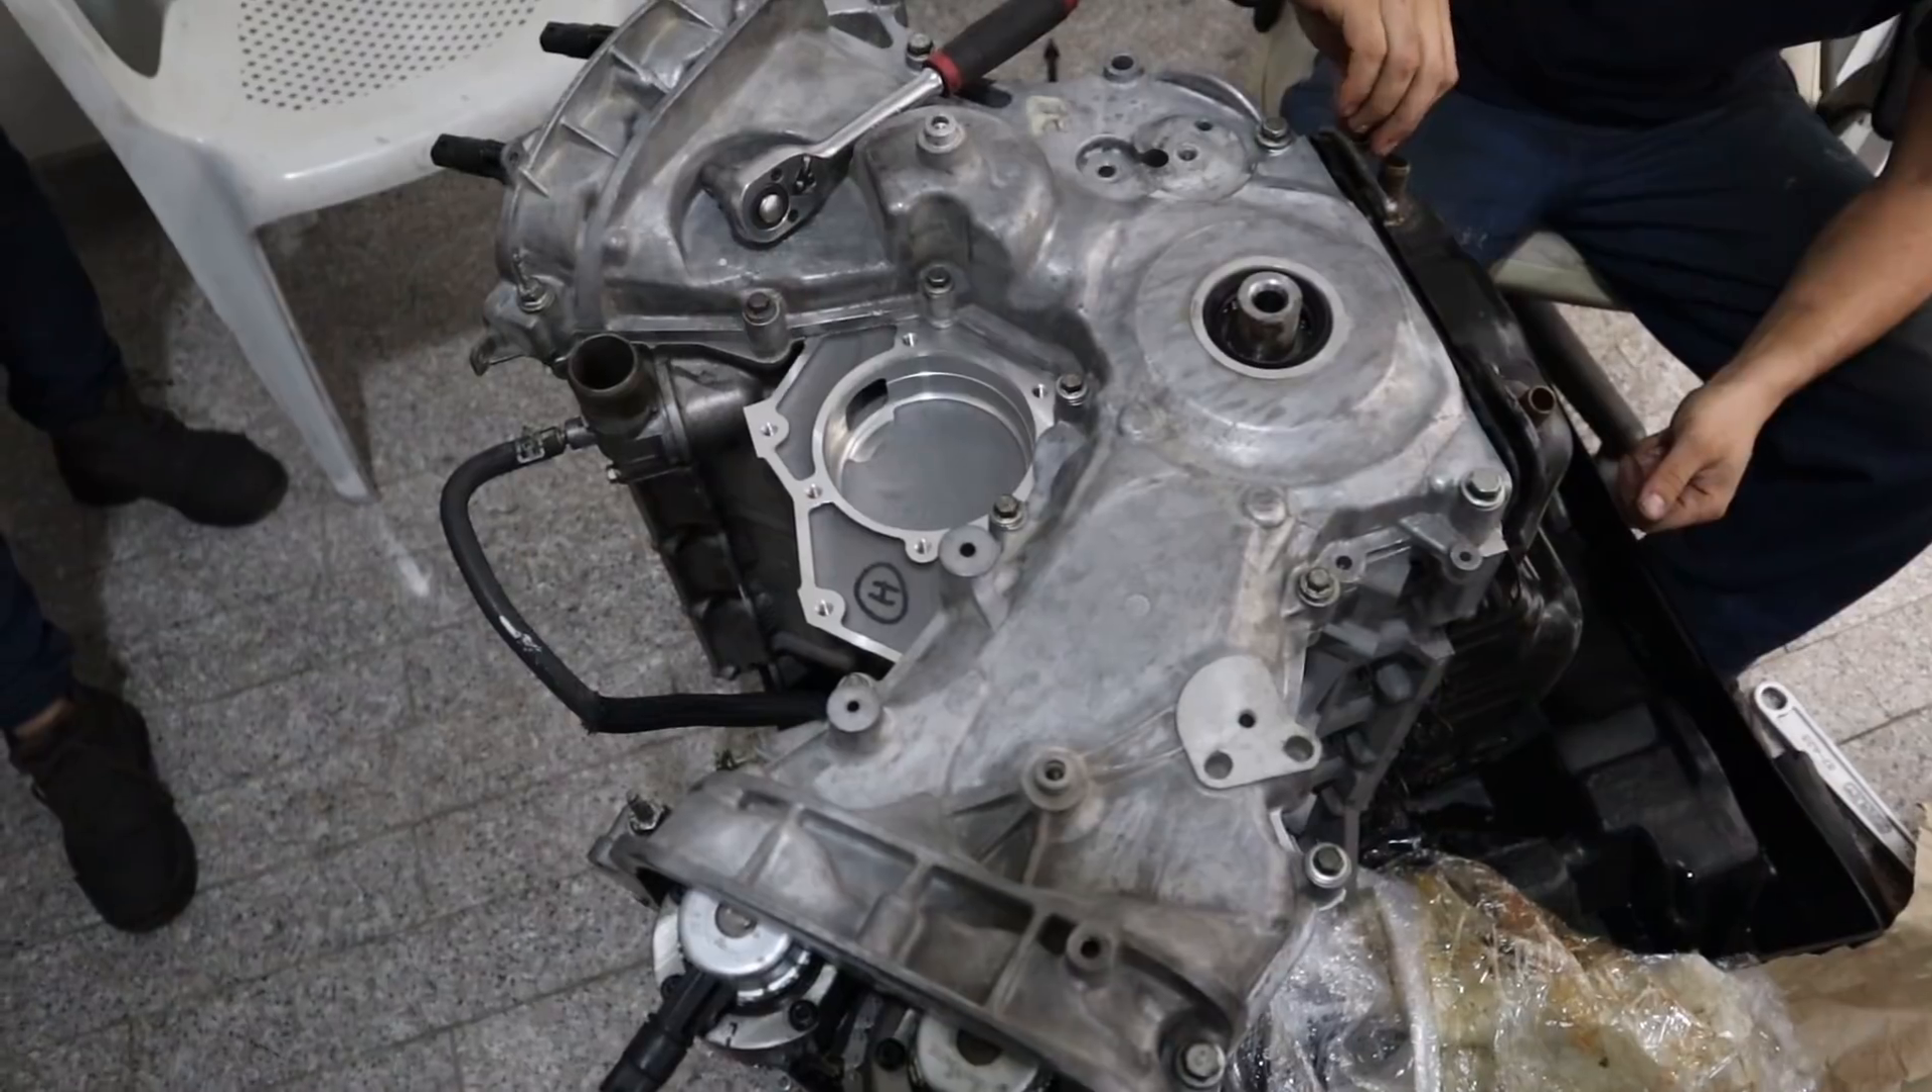Como pueden ver ya tenemos la tapa del tiempo colocada.